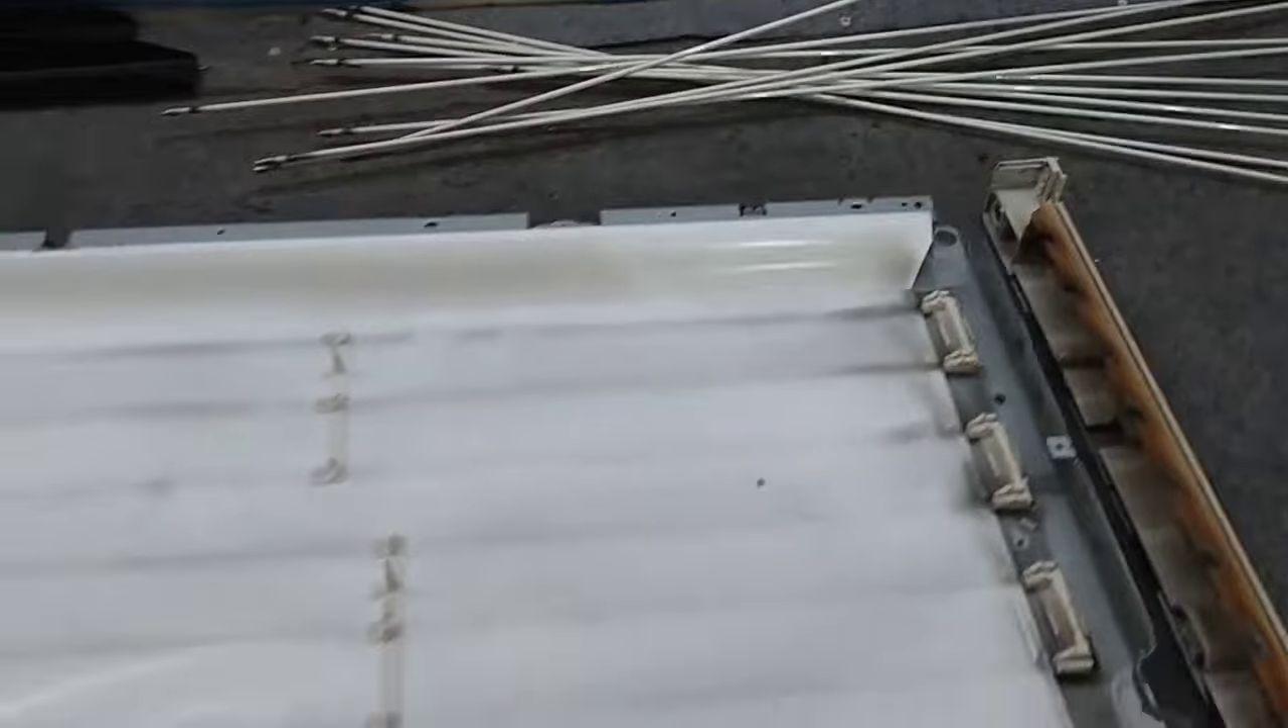यह जो CCFL इसके अंदर लगी हुए थी ट्यूब हमने निकाल दी हैं।